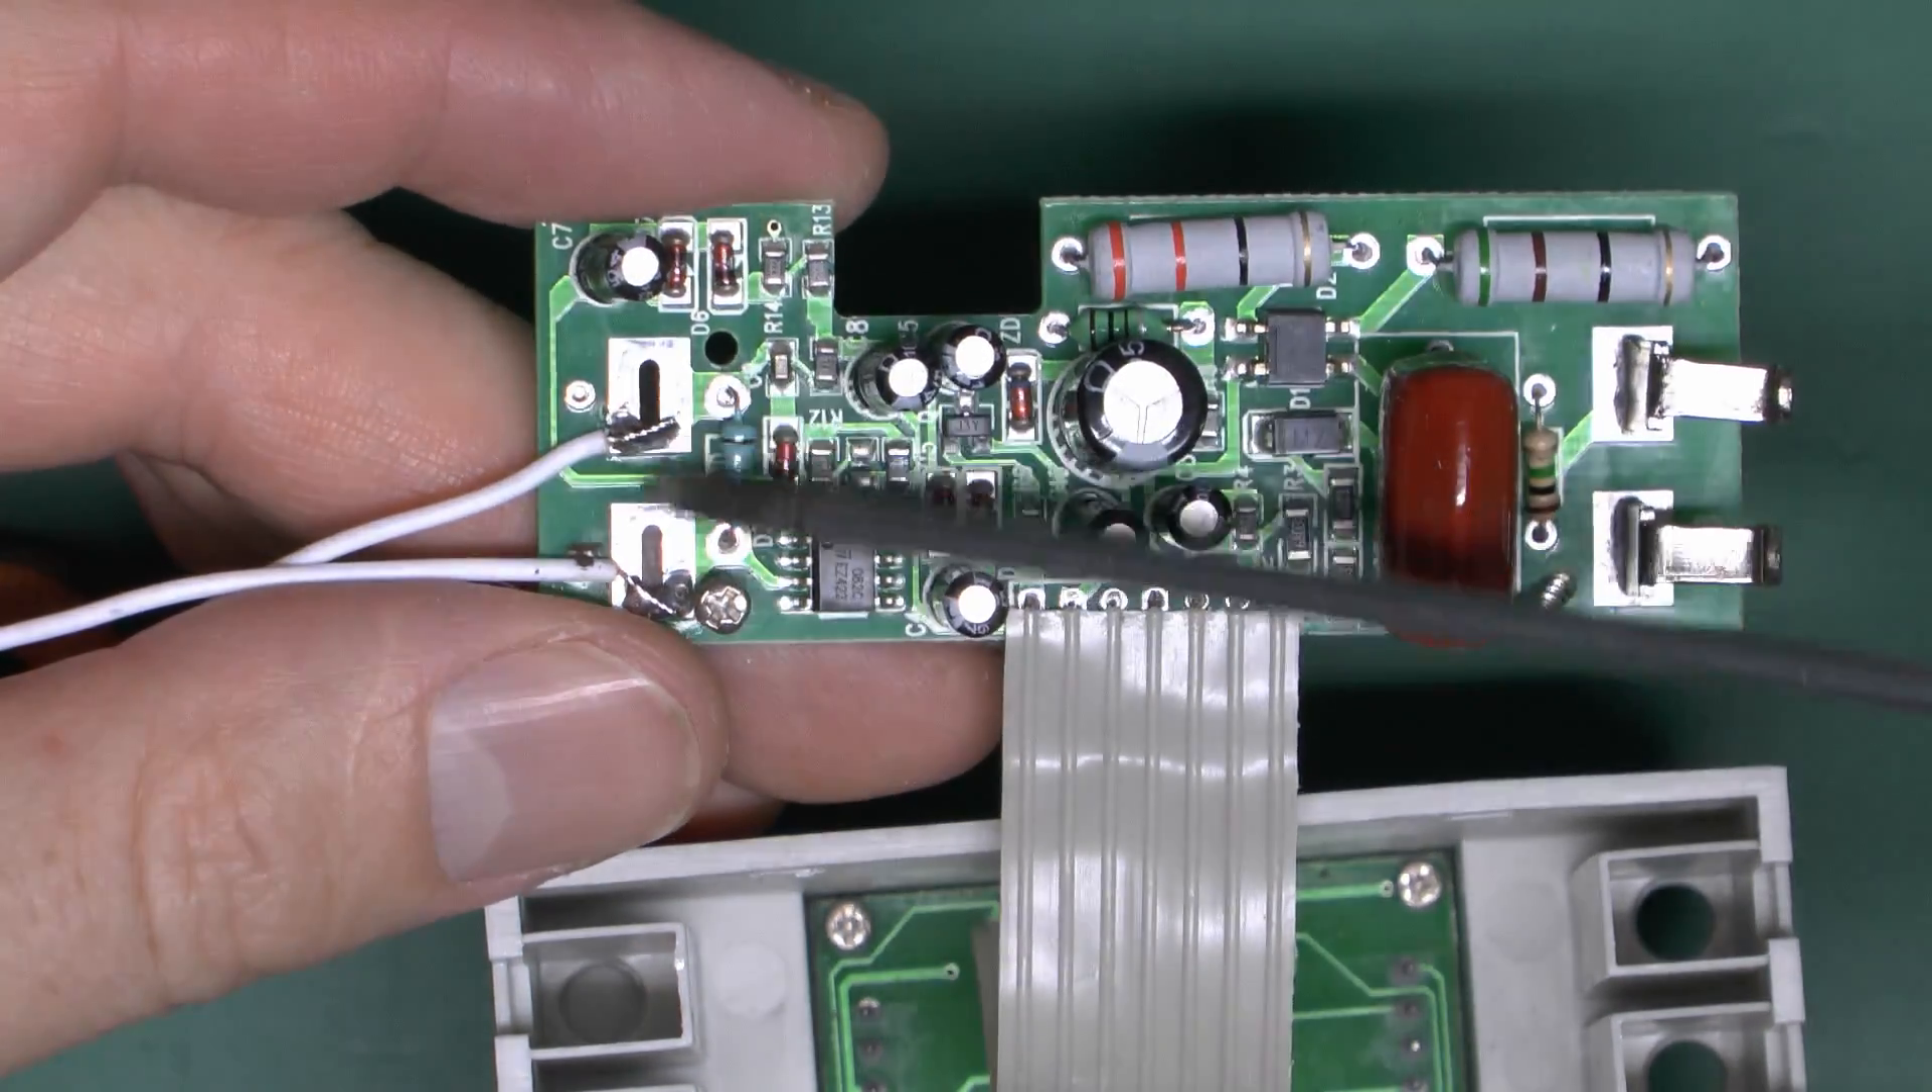So, here's the main circuit board, and this is the connections here to that little coil or the current transformer. So, I just tacked down straight onto those two pads there.